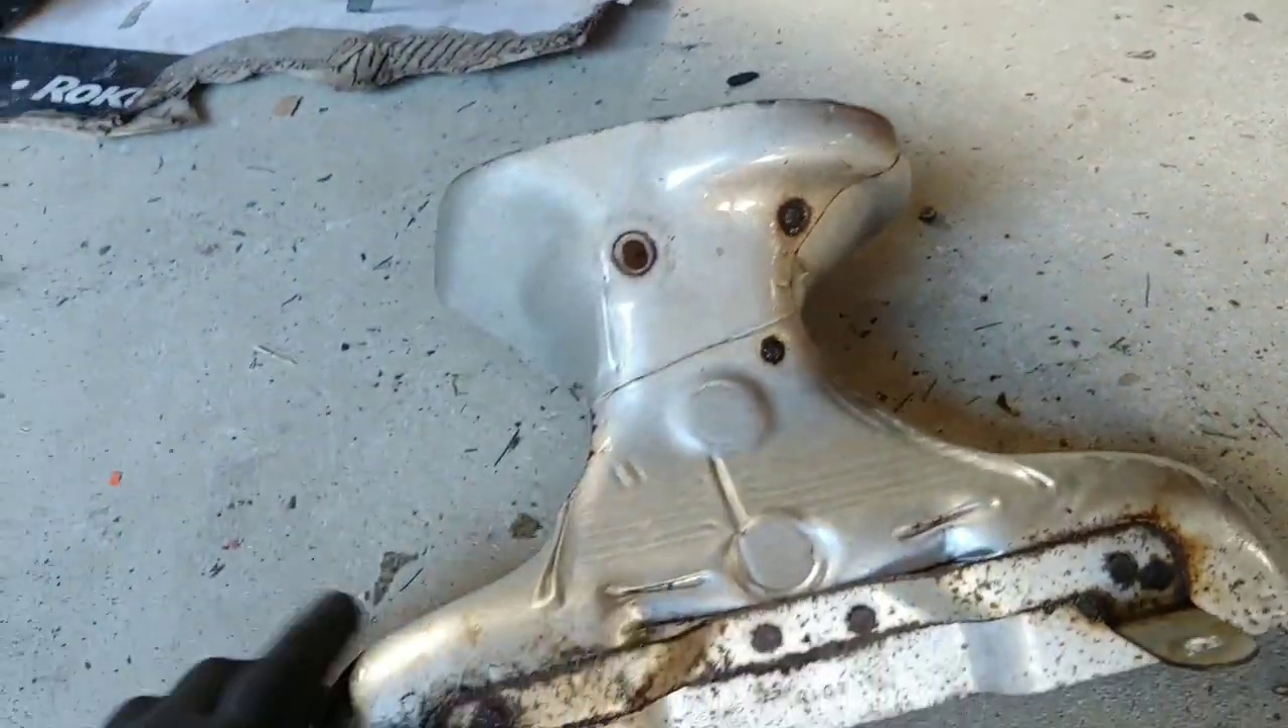Okay so I removed the heat shield.